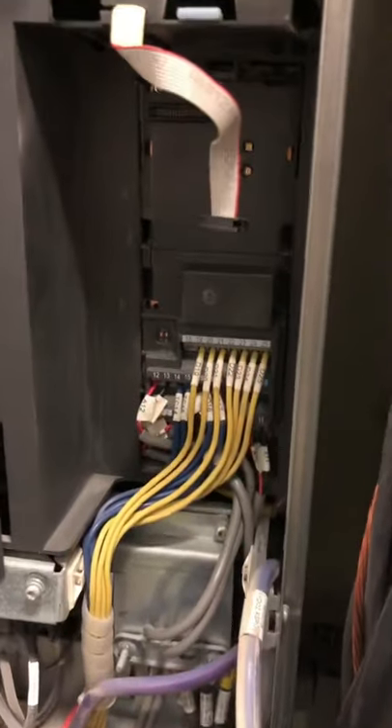So guys, I've taken apart the drive, and I have it wide open right there.